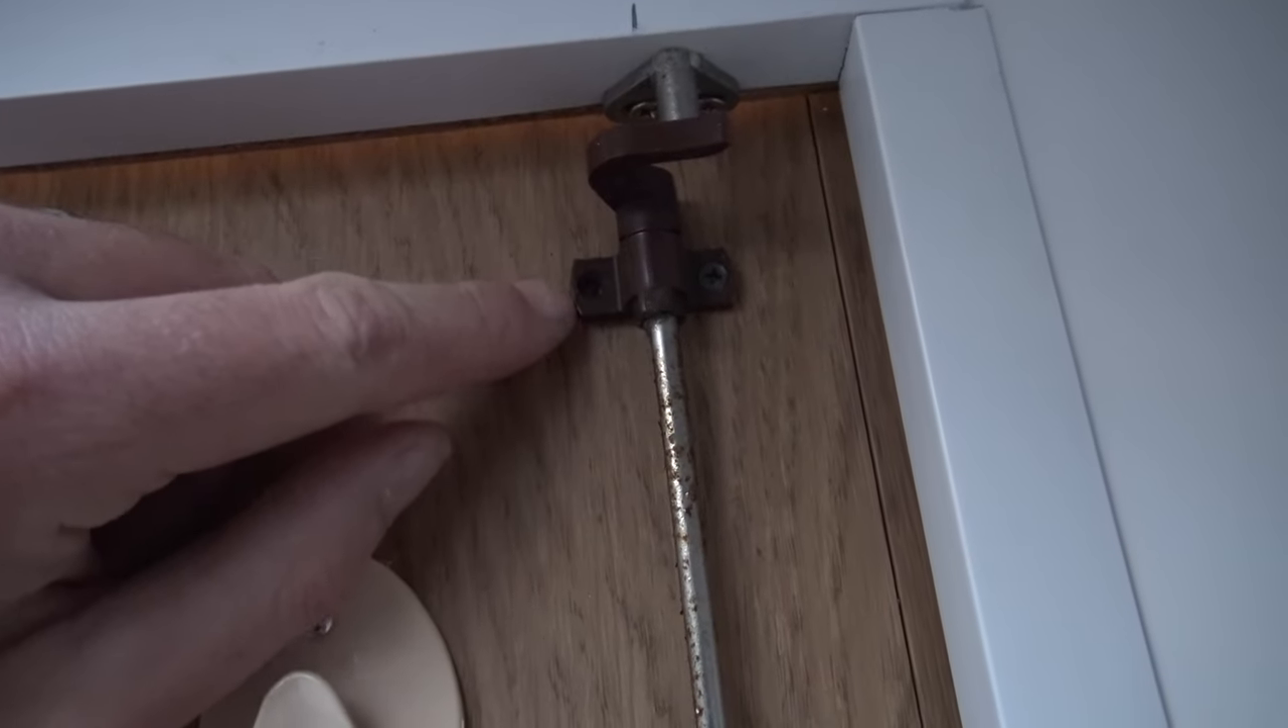I noticed there's a screw missing here. So I don't know whether that was missing before, but it's missing now.